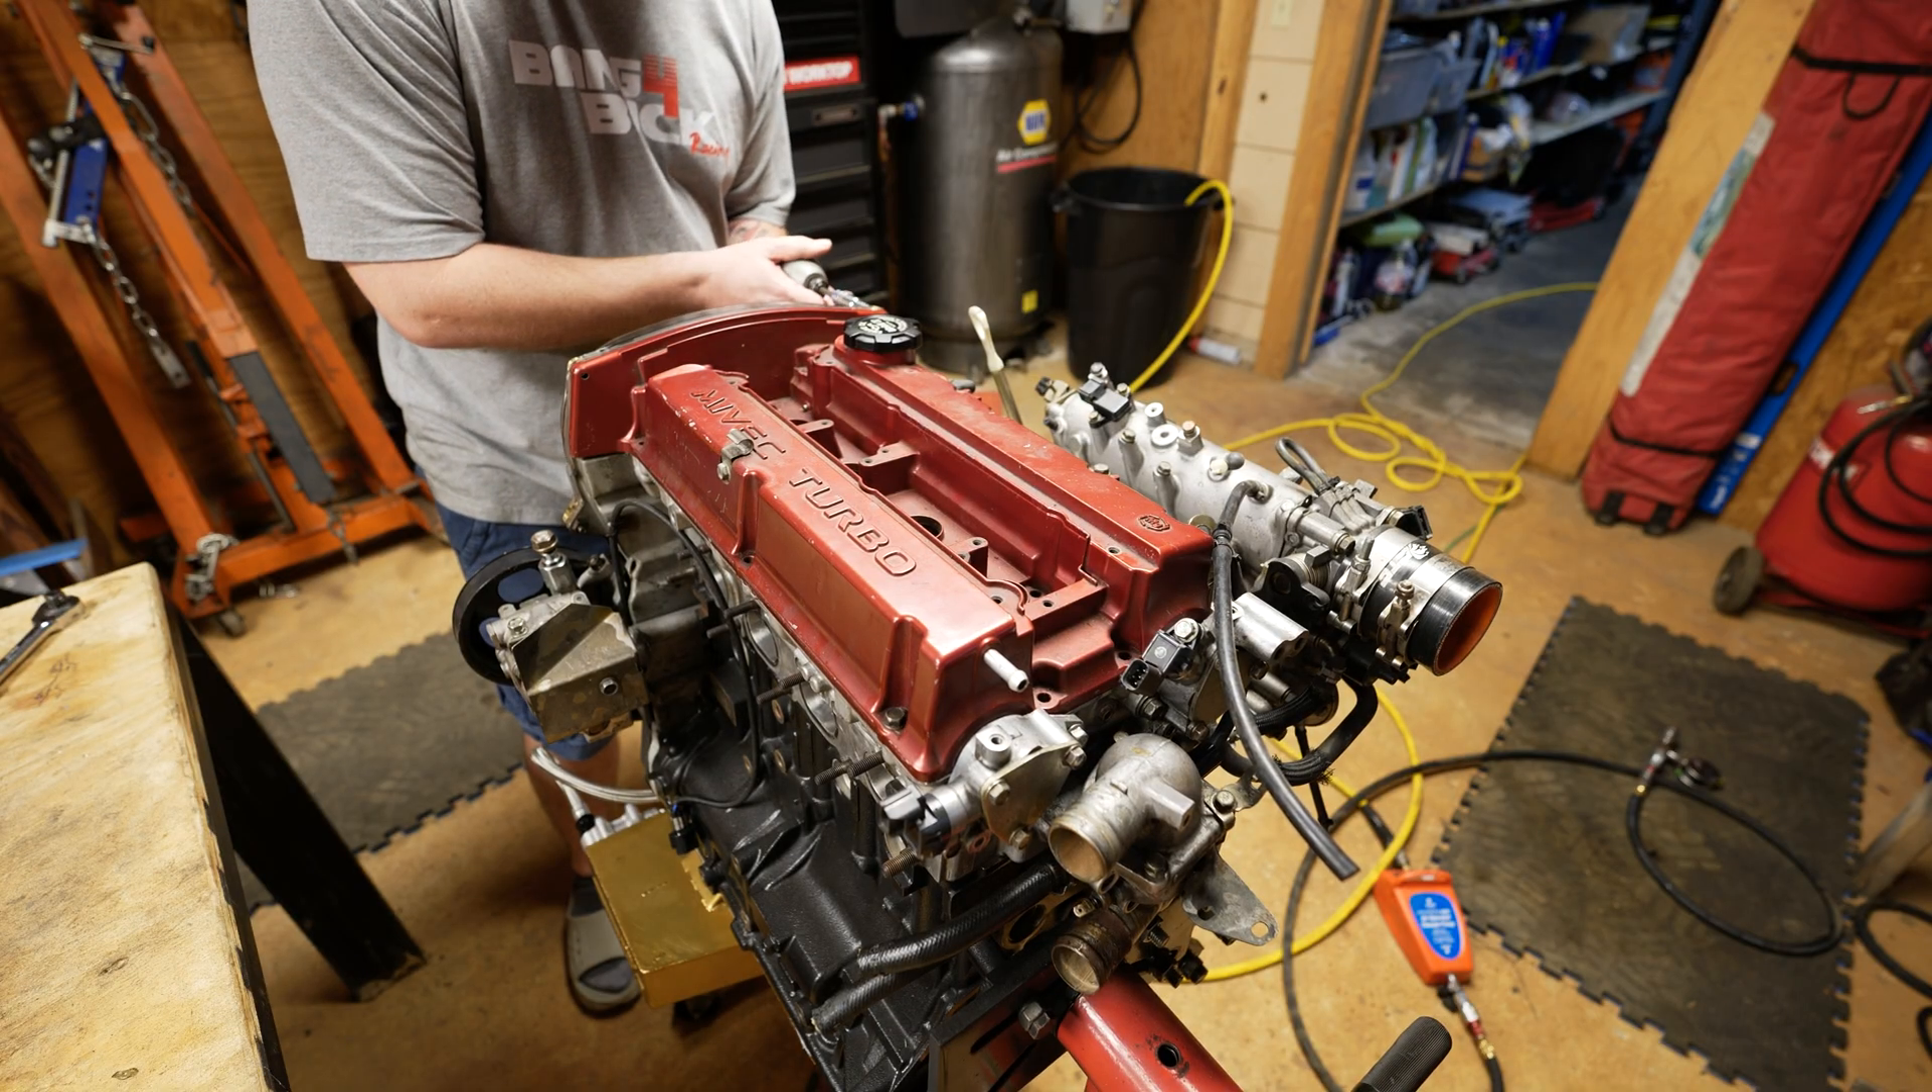Okay, so the valve cover is just bolted on for right now.